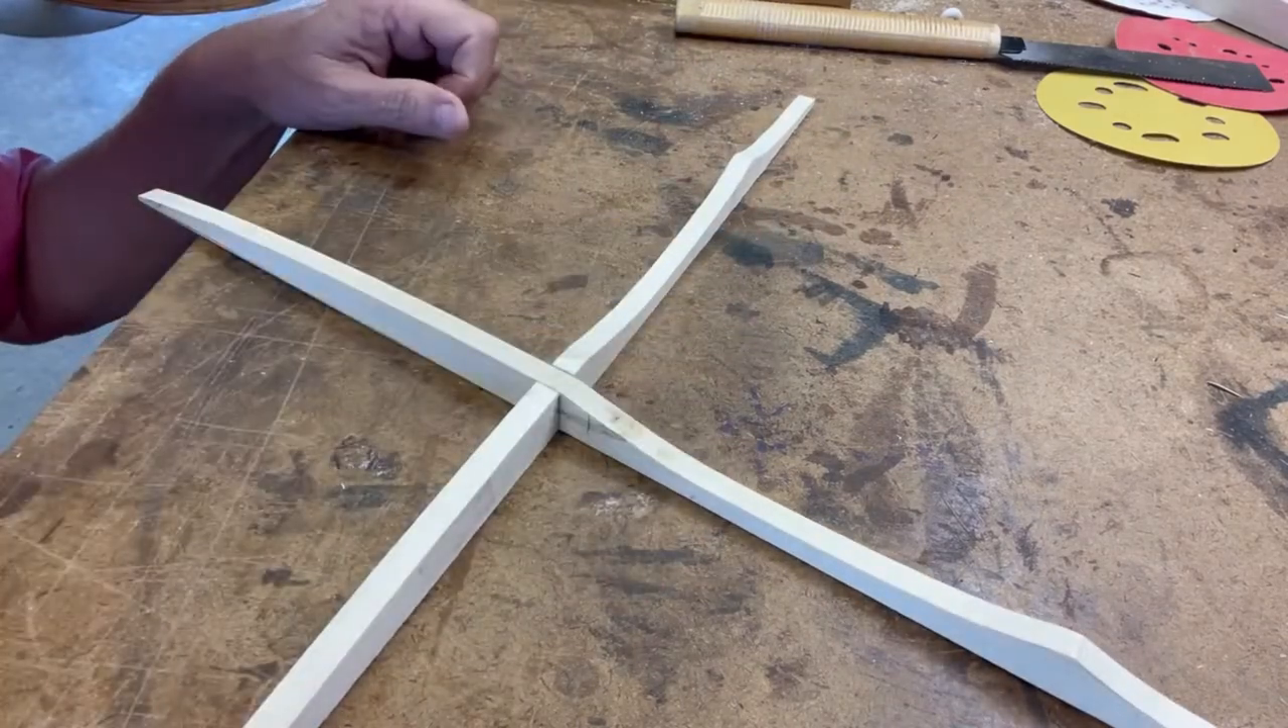I finished cutting the X brace to the rough shape, and I've cut a lap joint in it. You can see, and it fits over, like so.